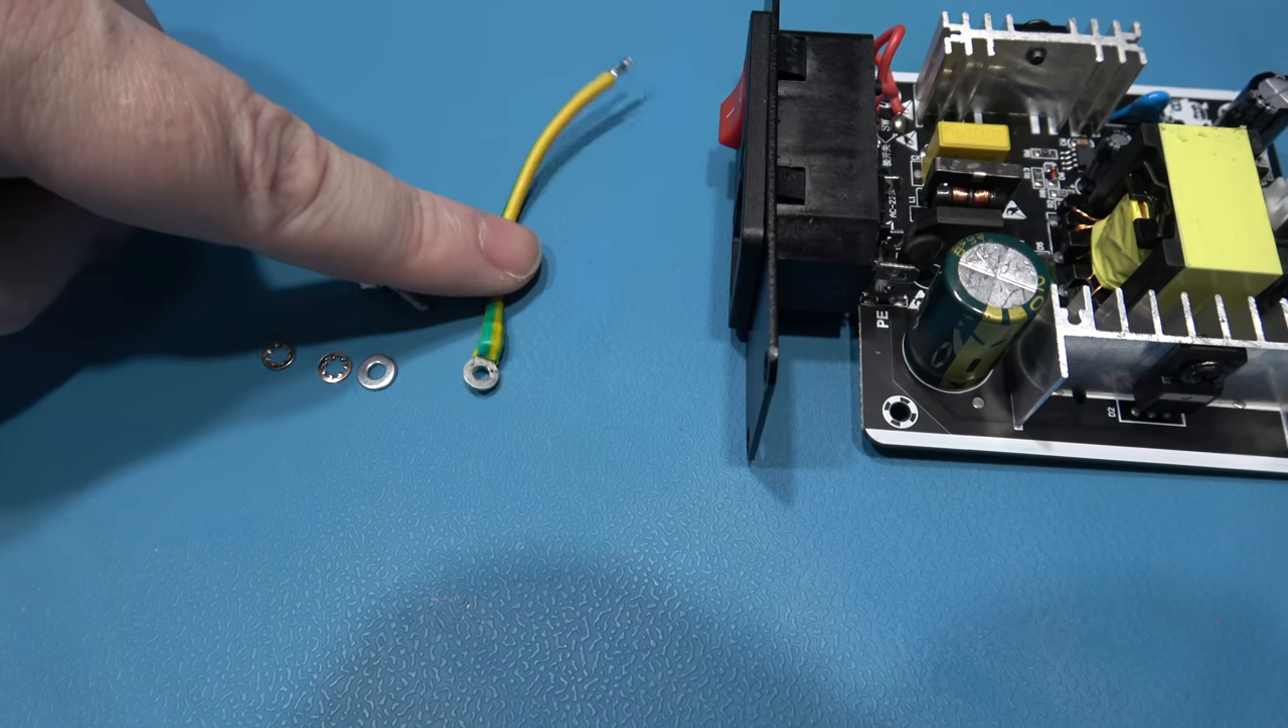I've got some earth cable, got a crimp on the end of it with a round circular connector.